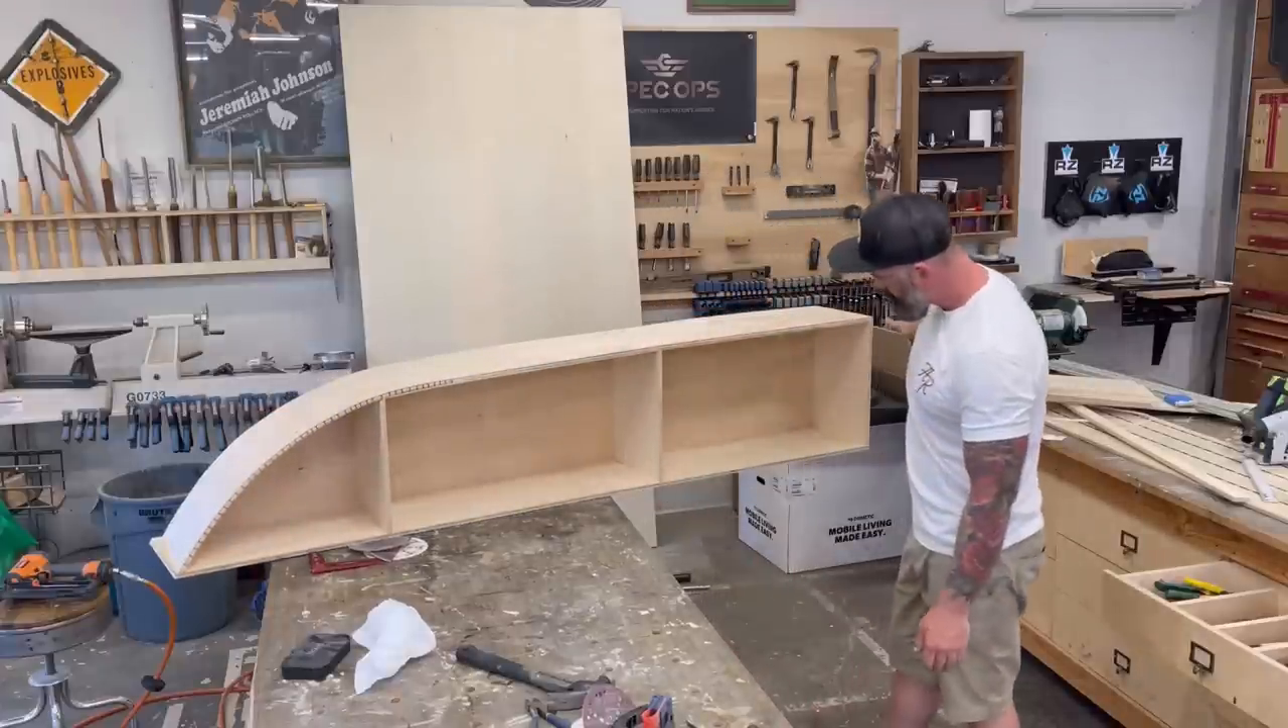I just glued and tacked my dividers in place, and now my first cabinet carcass, if you want to call it that, was constructed.